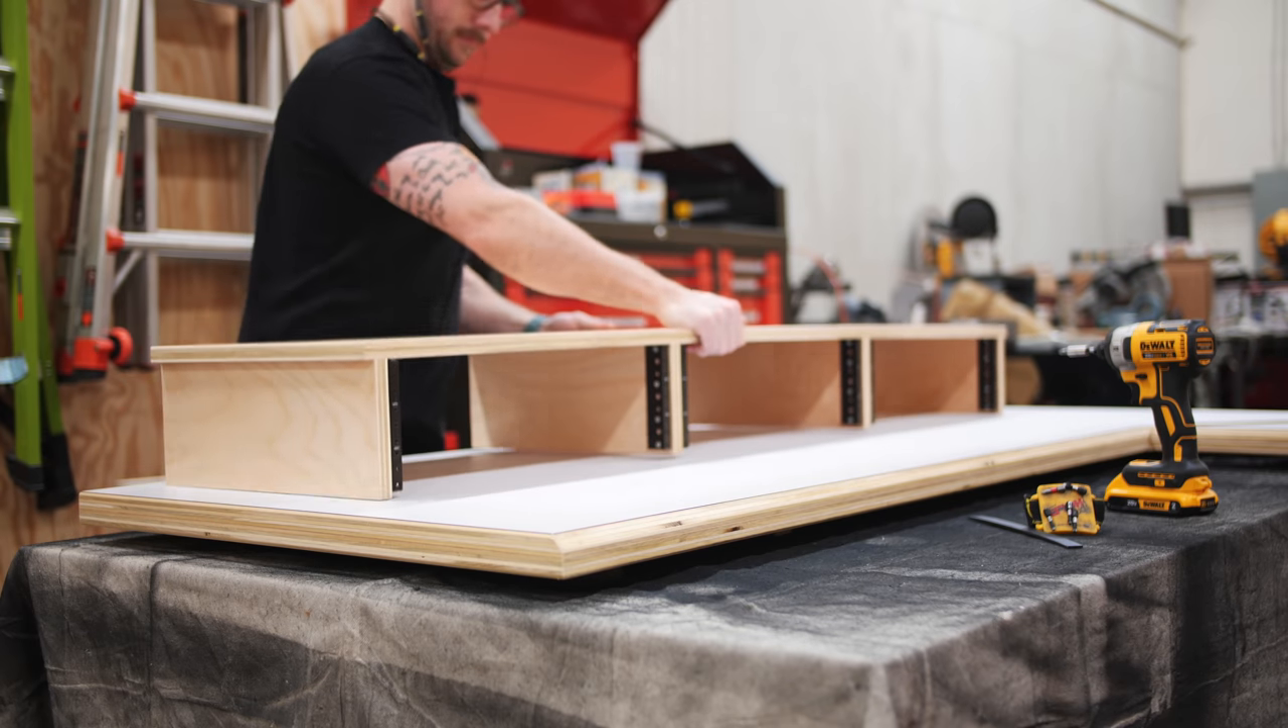Once the finish dried, I could get everything reassembled before installation, and I also added these rack rails to the sides of the monitor stand supports, which will allow me to mount my rack mount gear to the stand.